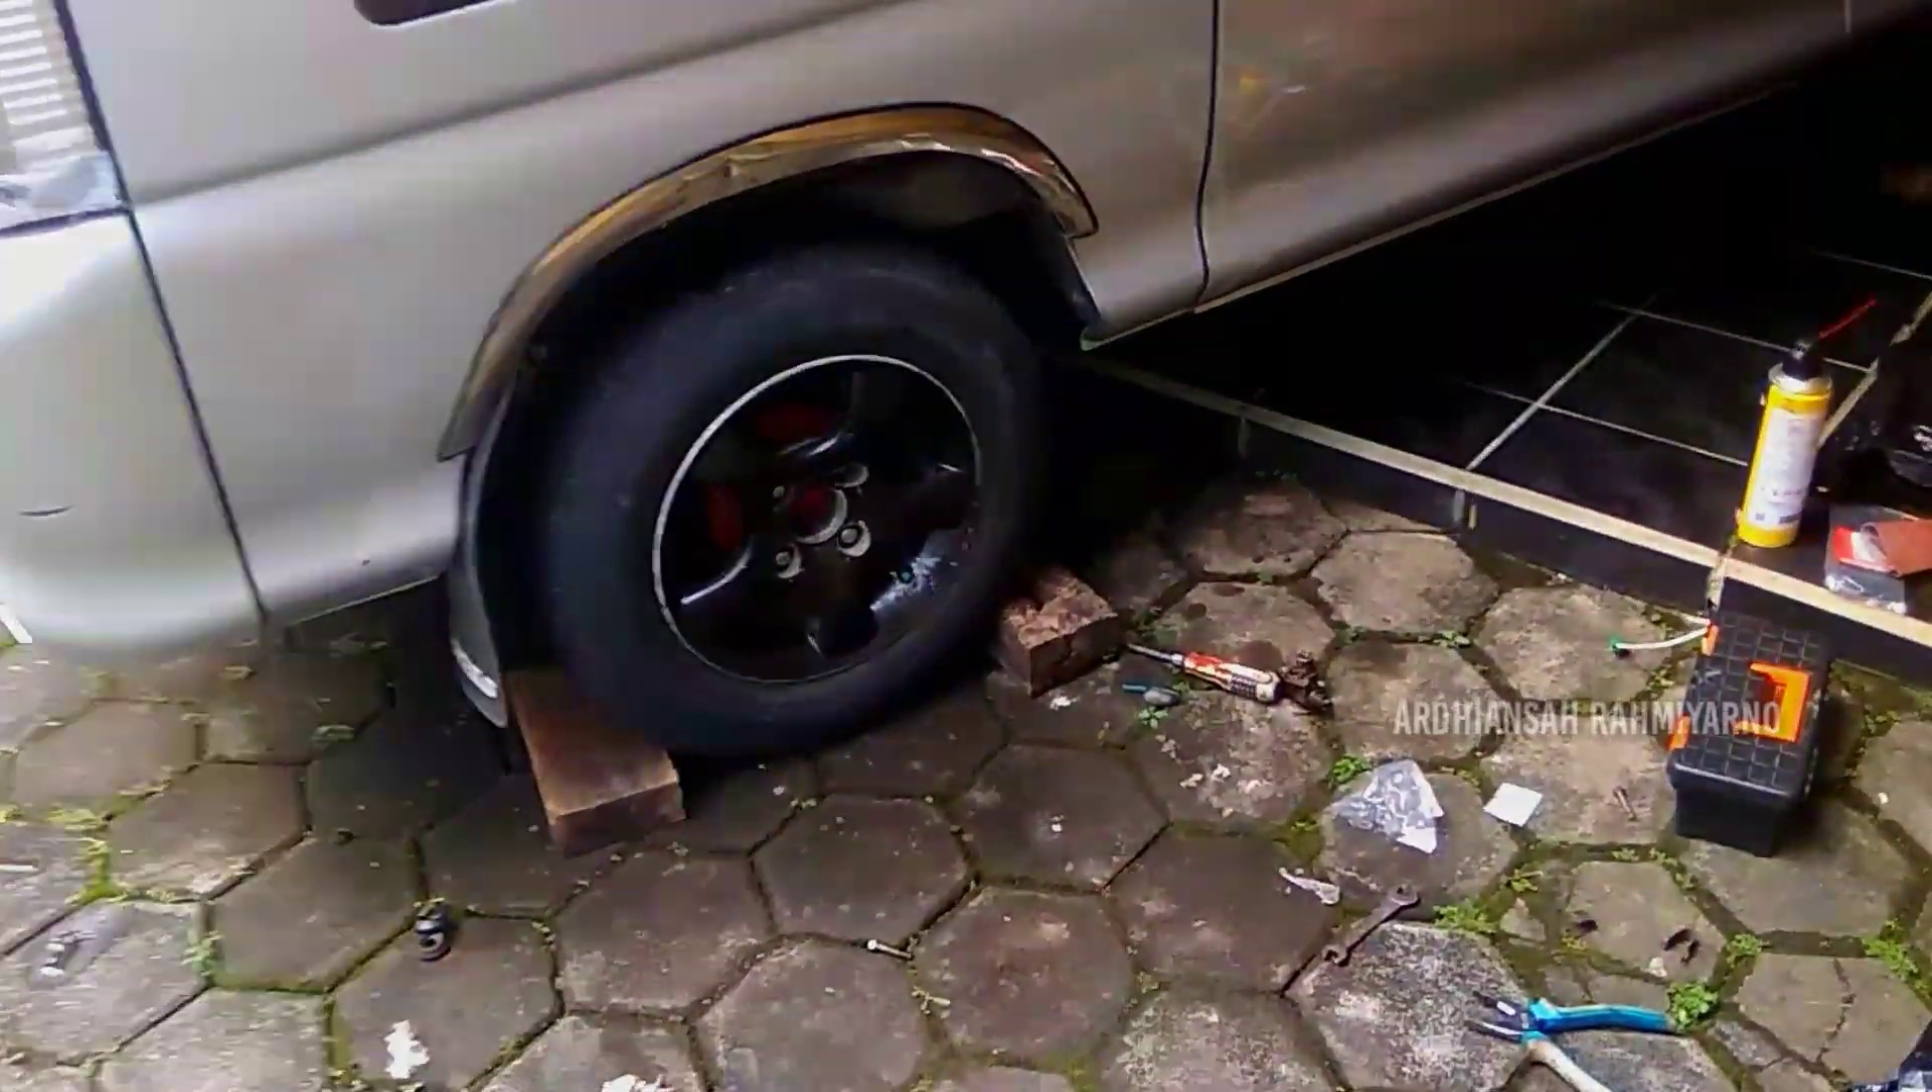Pasang Kembali Roda Nah Ini Sudah Terpasang Semua Teman Teman.